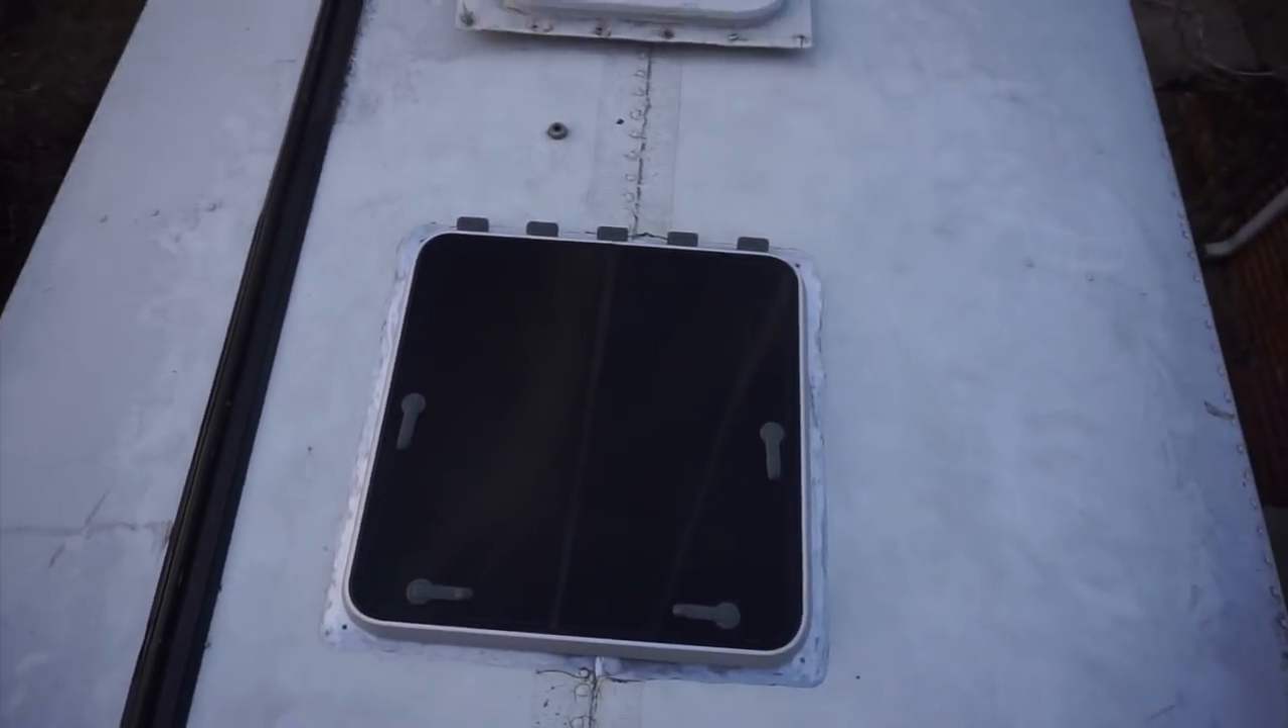So I got one hatch in and it was not easy, but she is a beauty.